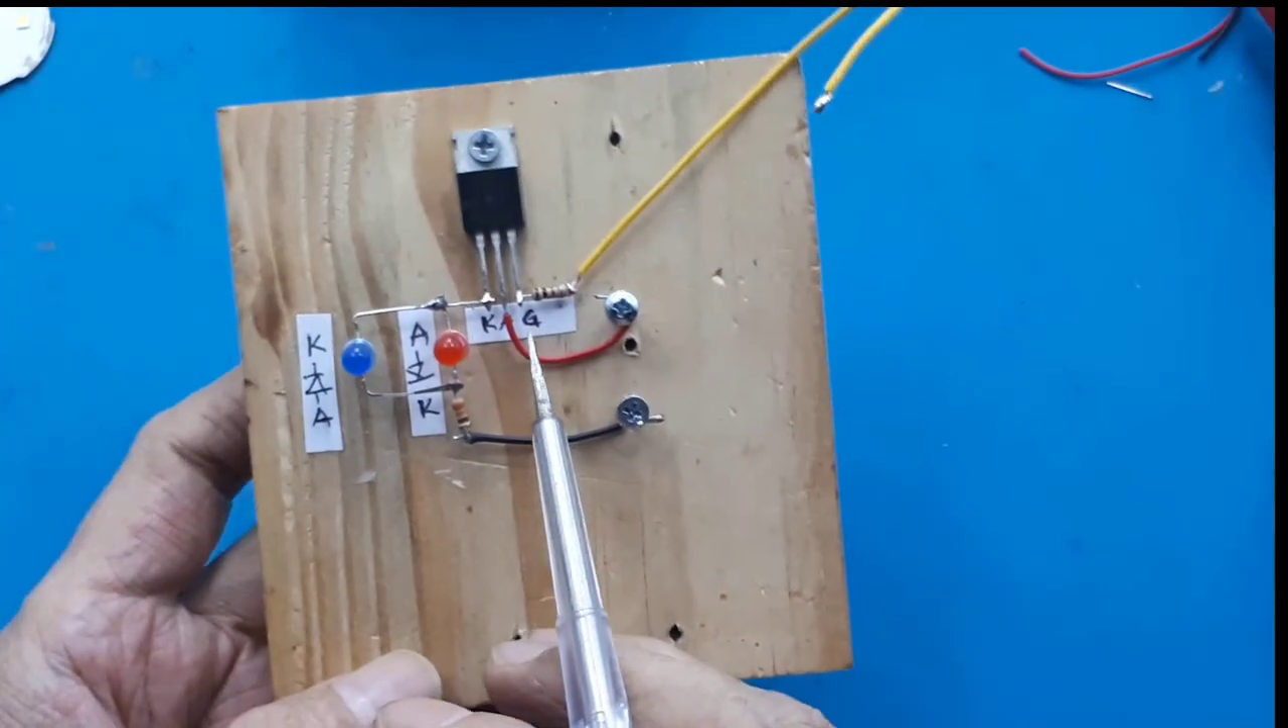Oke sudah saya pasang kalian lihat pin satunya kathoda pin dua anoda kemudian pin tiga gate.